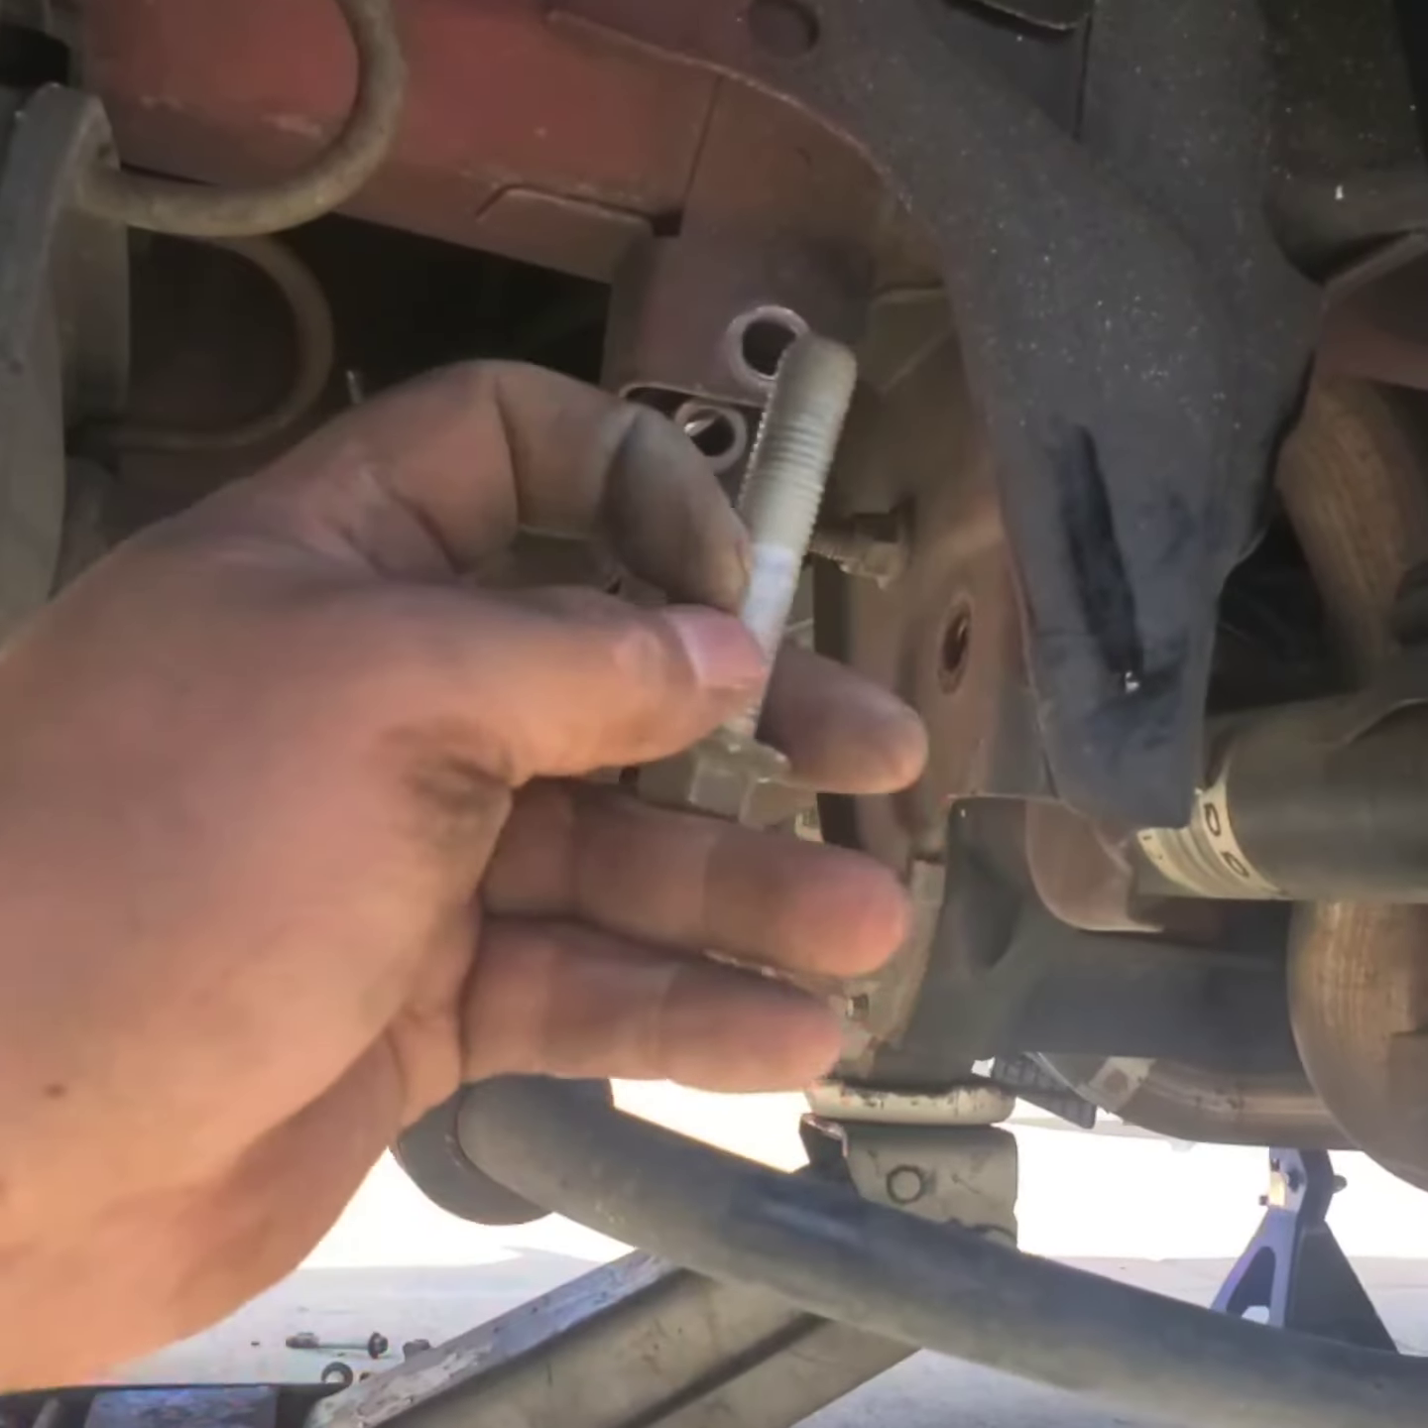Alright guys, so we were able to get that bolt off, this guy right here, 15mm.